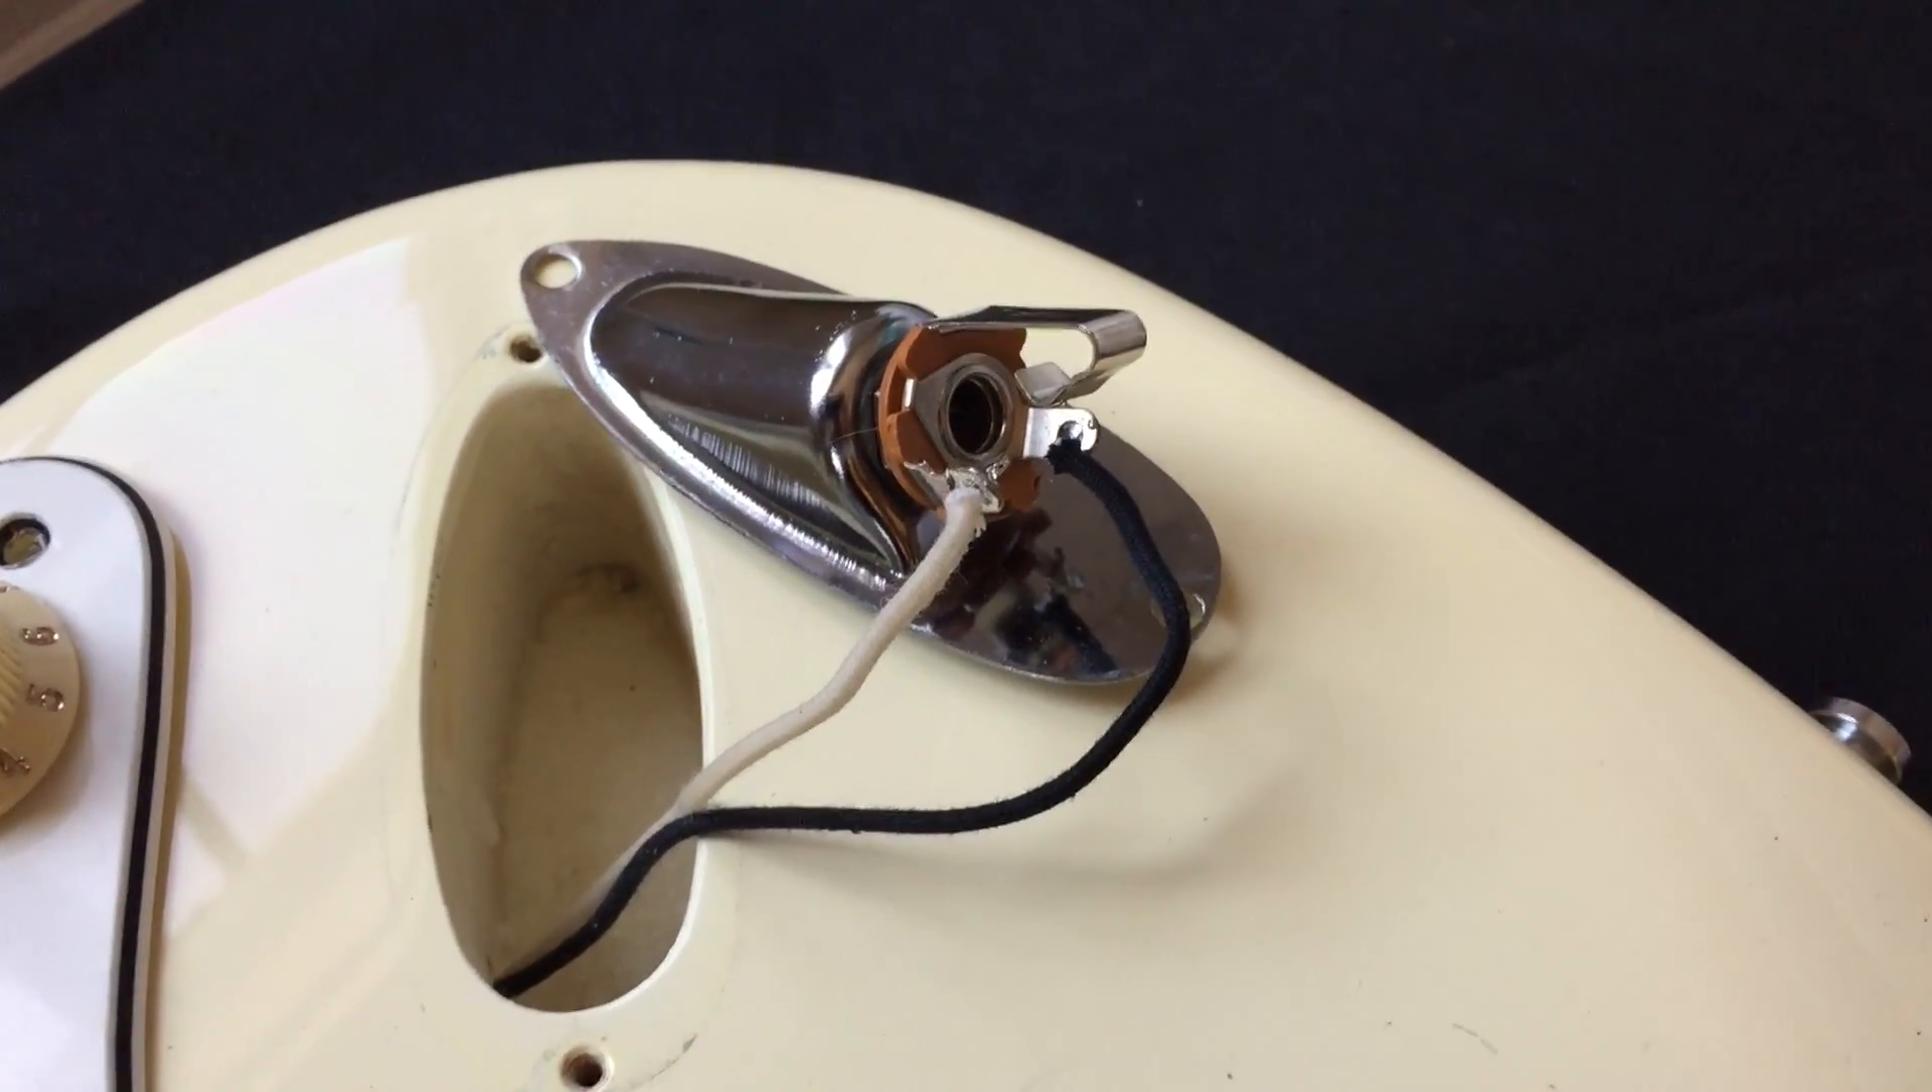Okay, and that's what it looks like when I finish soldering the hot and ground leads to the quarter inch input.